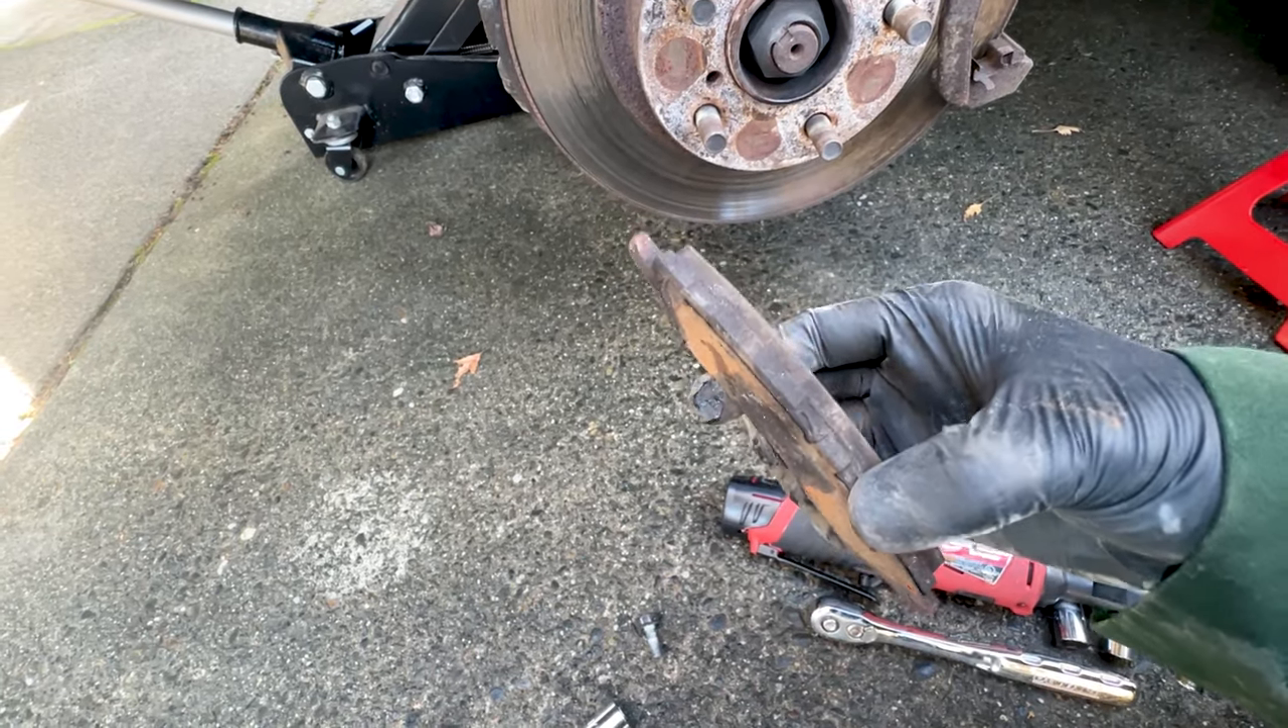All right, so I took off the brake pads.